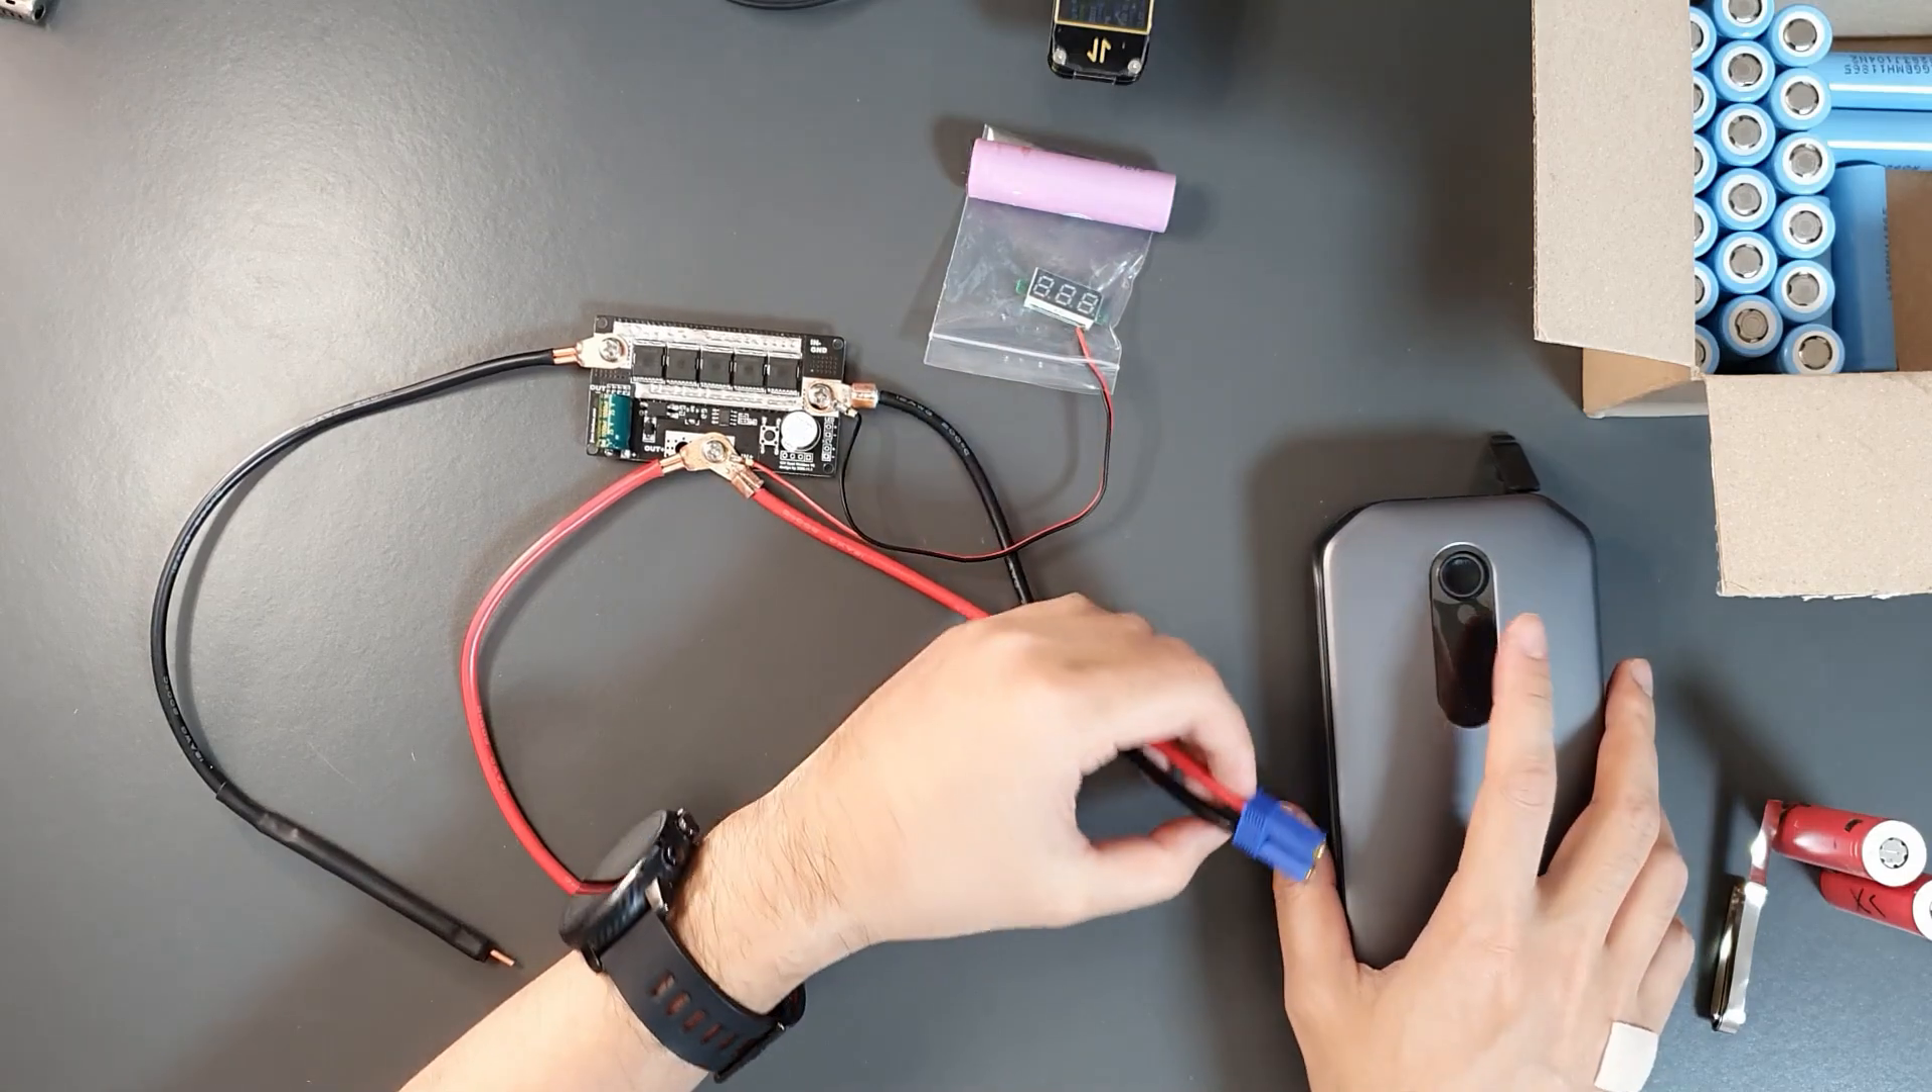And i have set up this female ec5 connector for interface to the starter here.